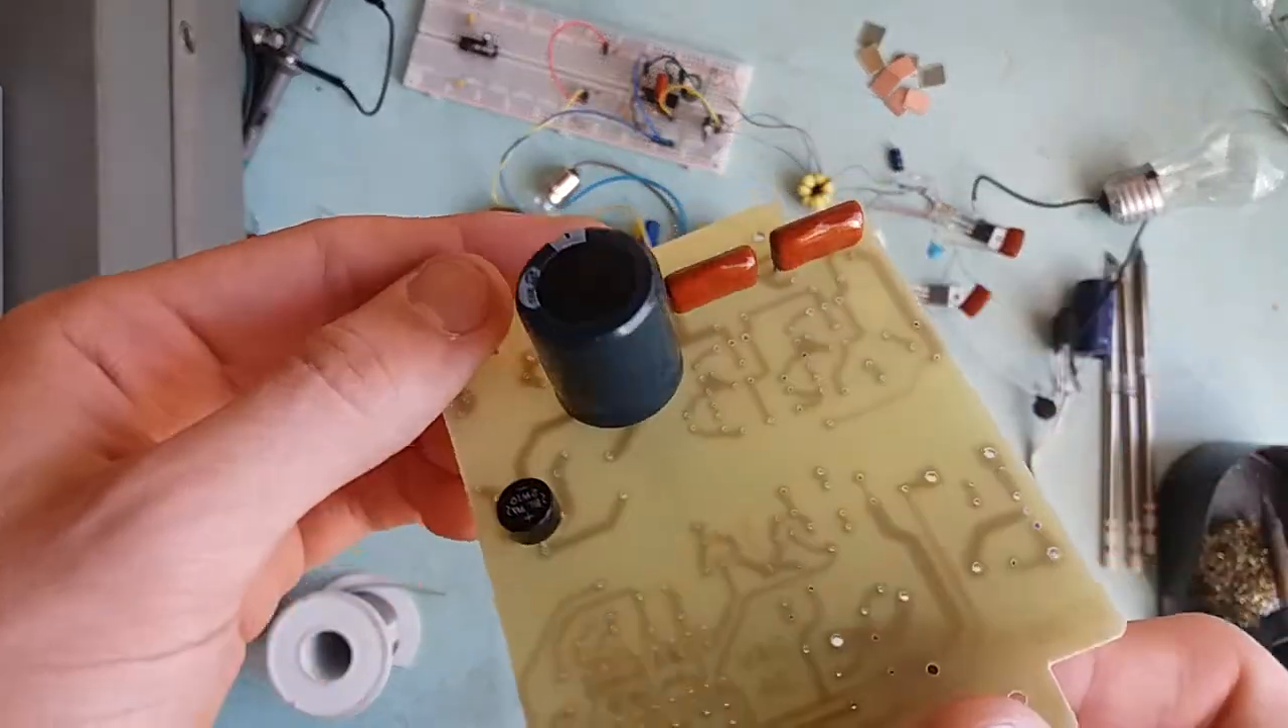Alright, I populated some of the components. You can see the bridge right there, capacitor and the half-bridge capacitors.